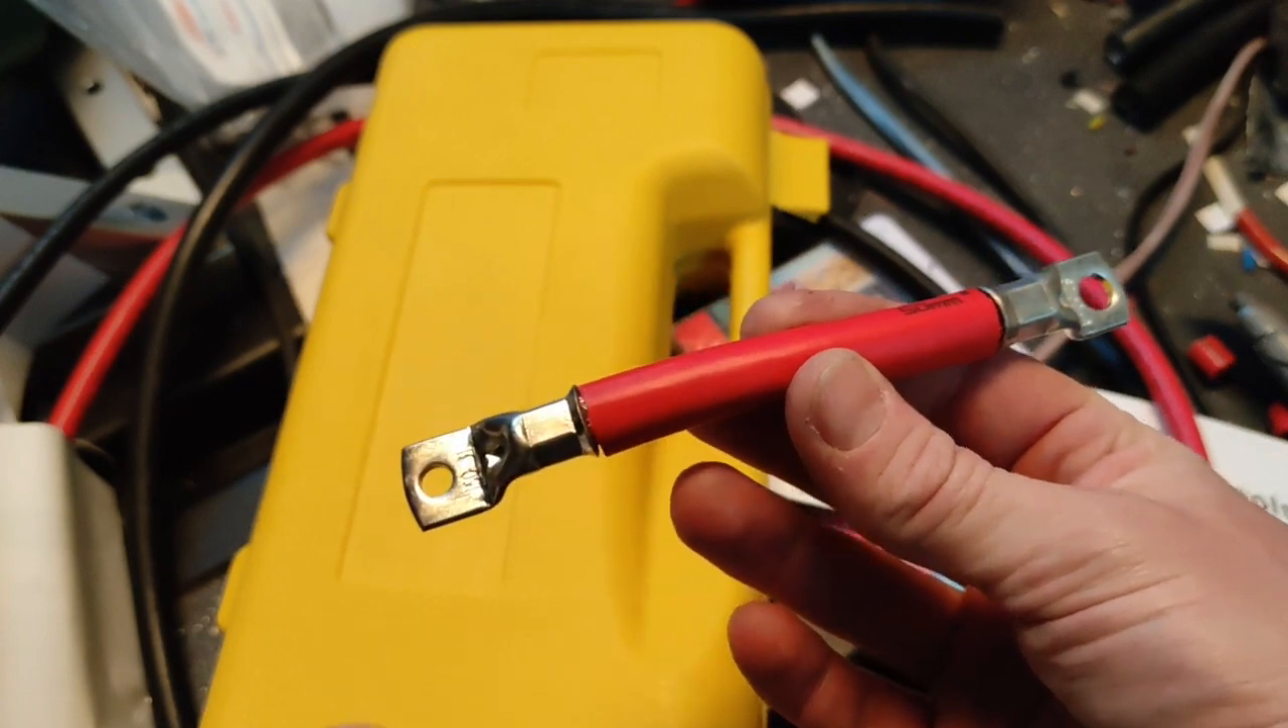So there we have the fully crimped cable.